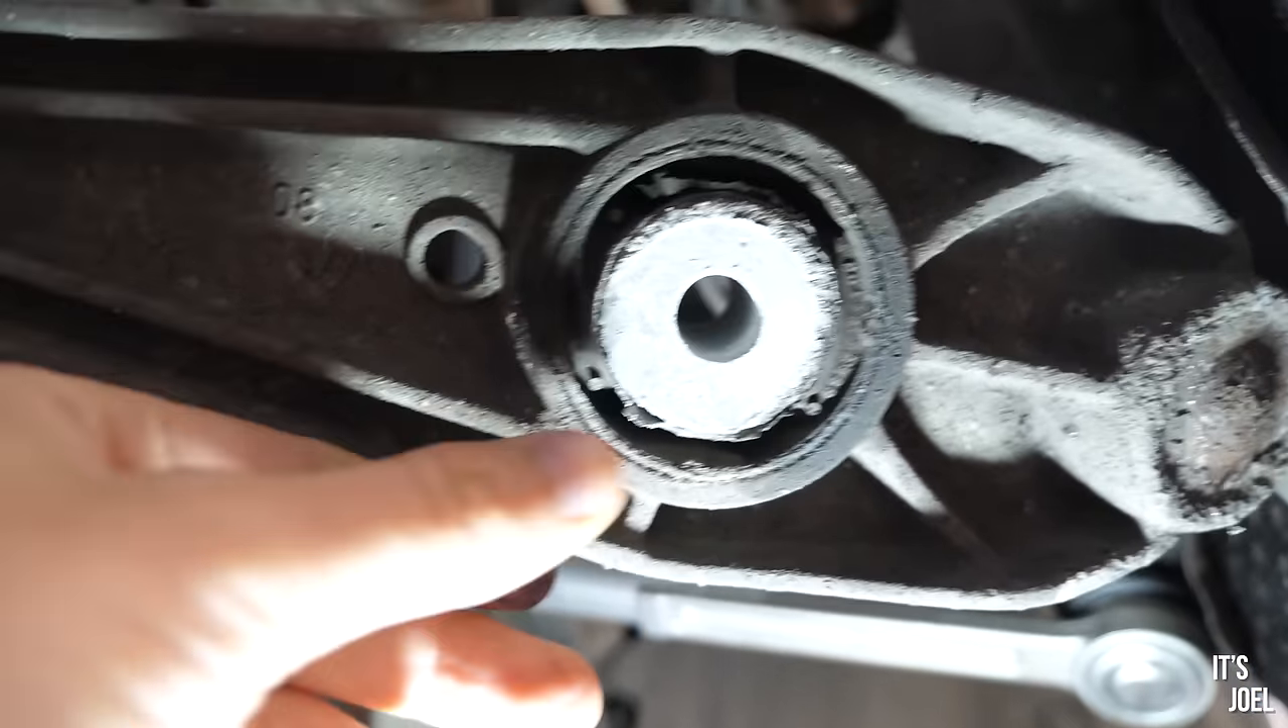You can see how the rubber is coming away from the aluminium insert.